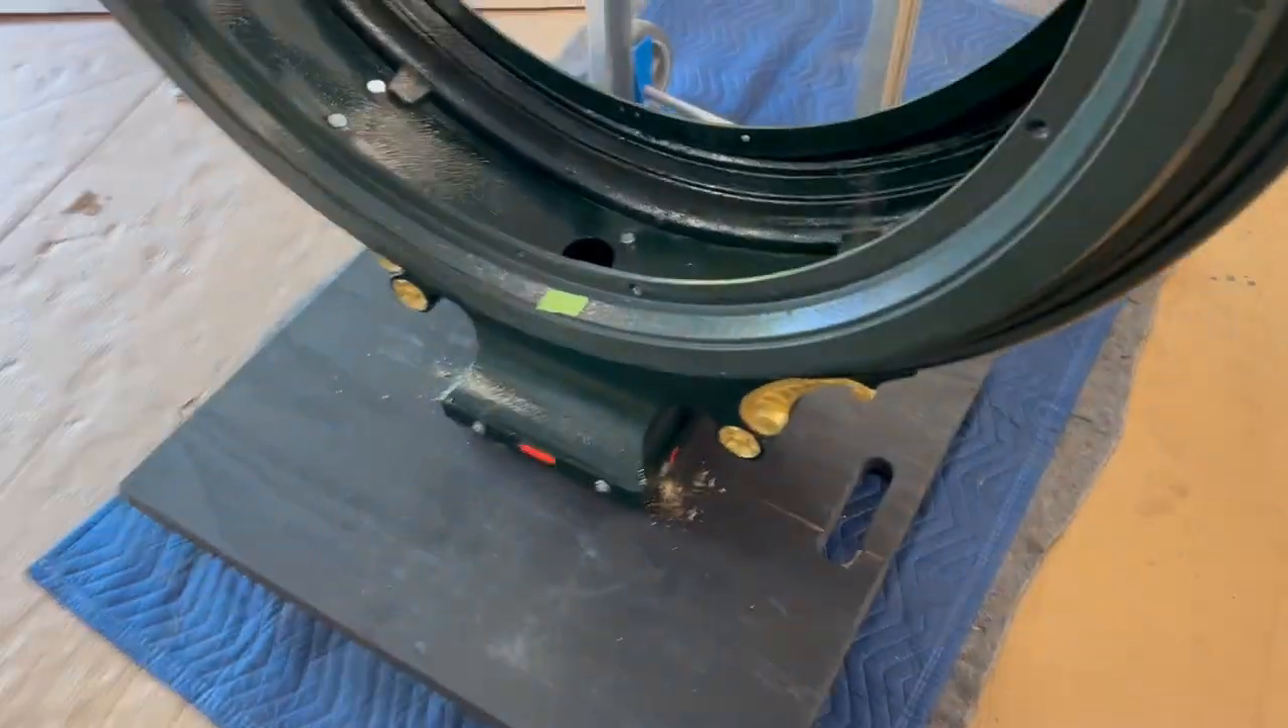We've got the inner bezel and ring mounted on the saddle.